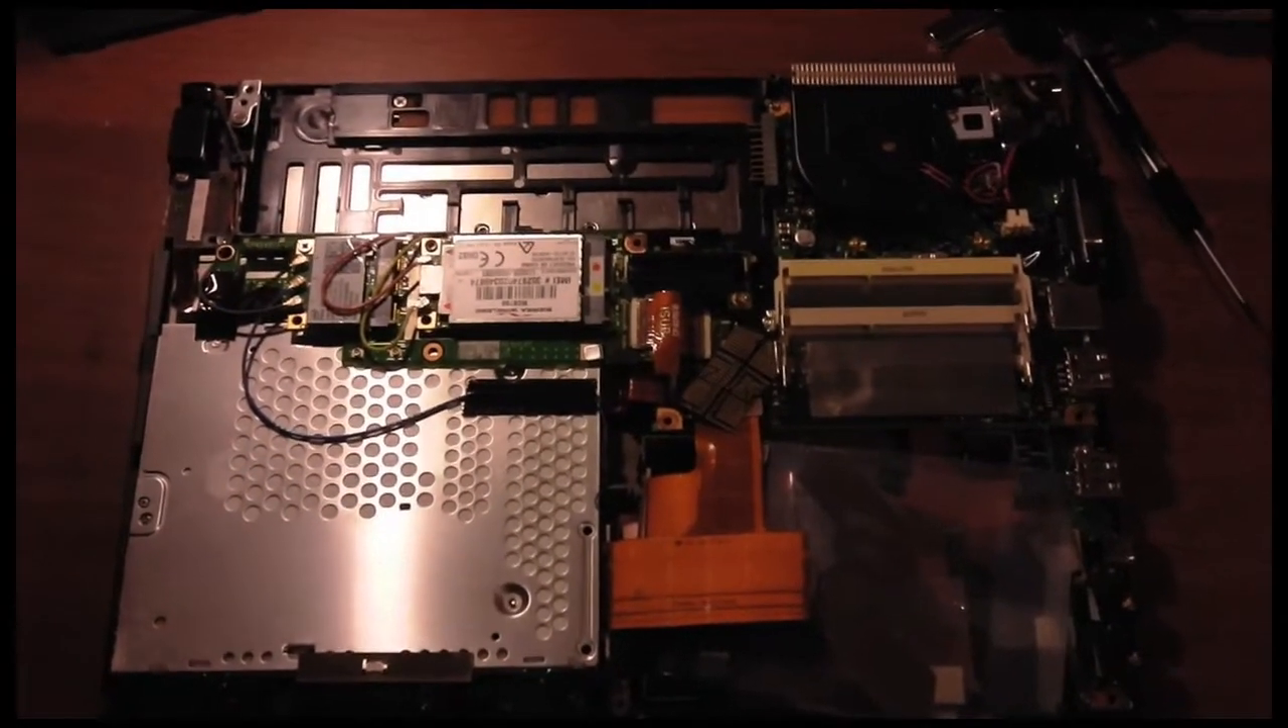And now with the back cover removed the system internal parts are exposed.